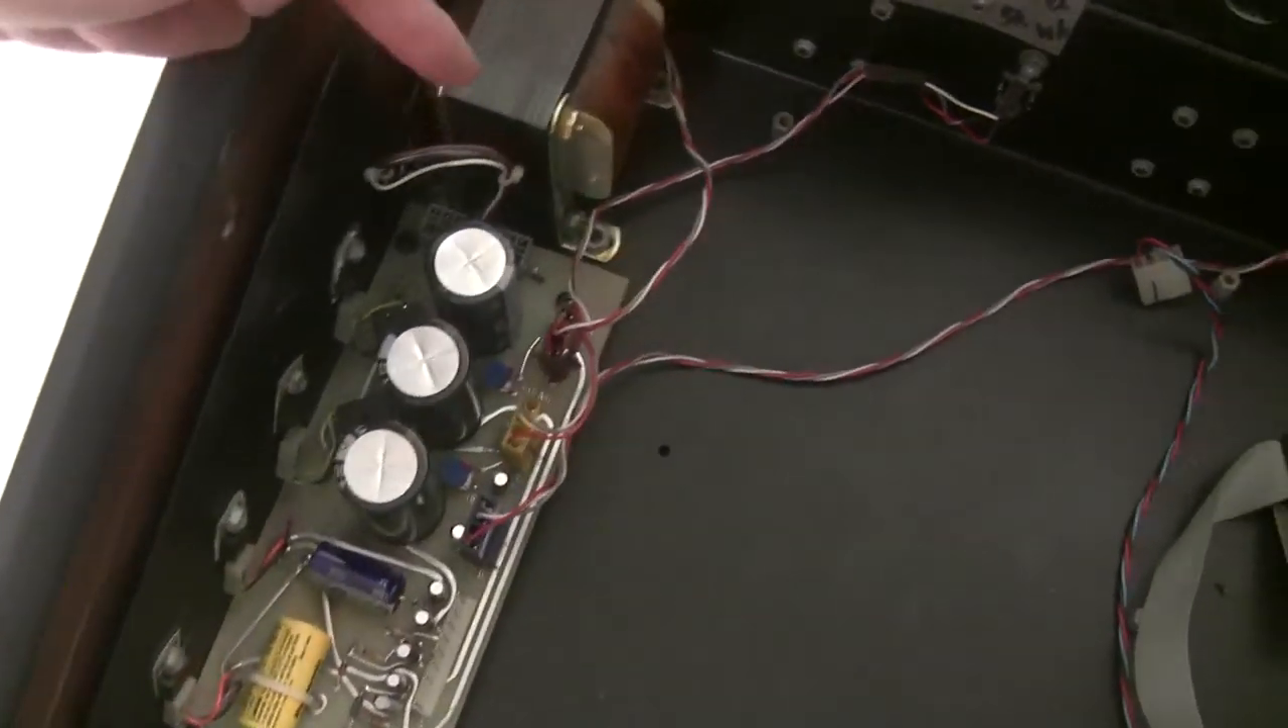I've got the power supply reinstalled back in the synthesizer and i made all the connections.